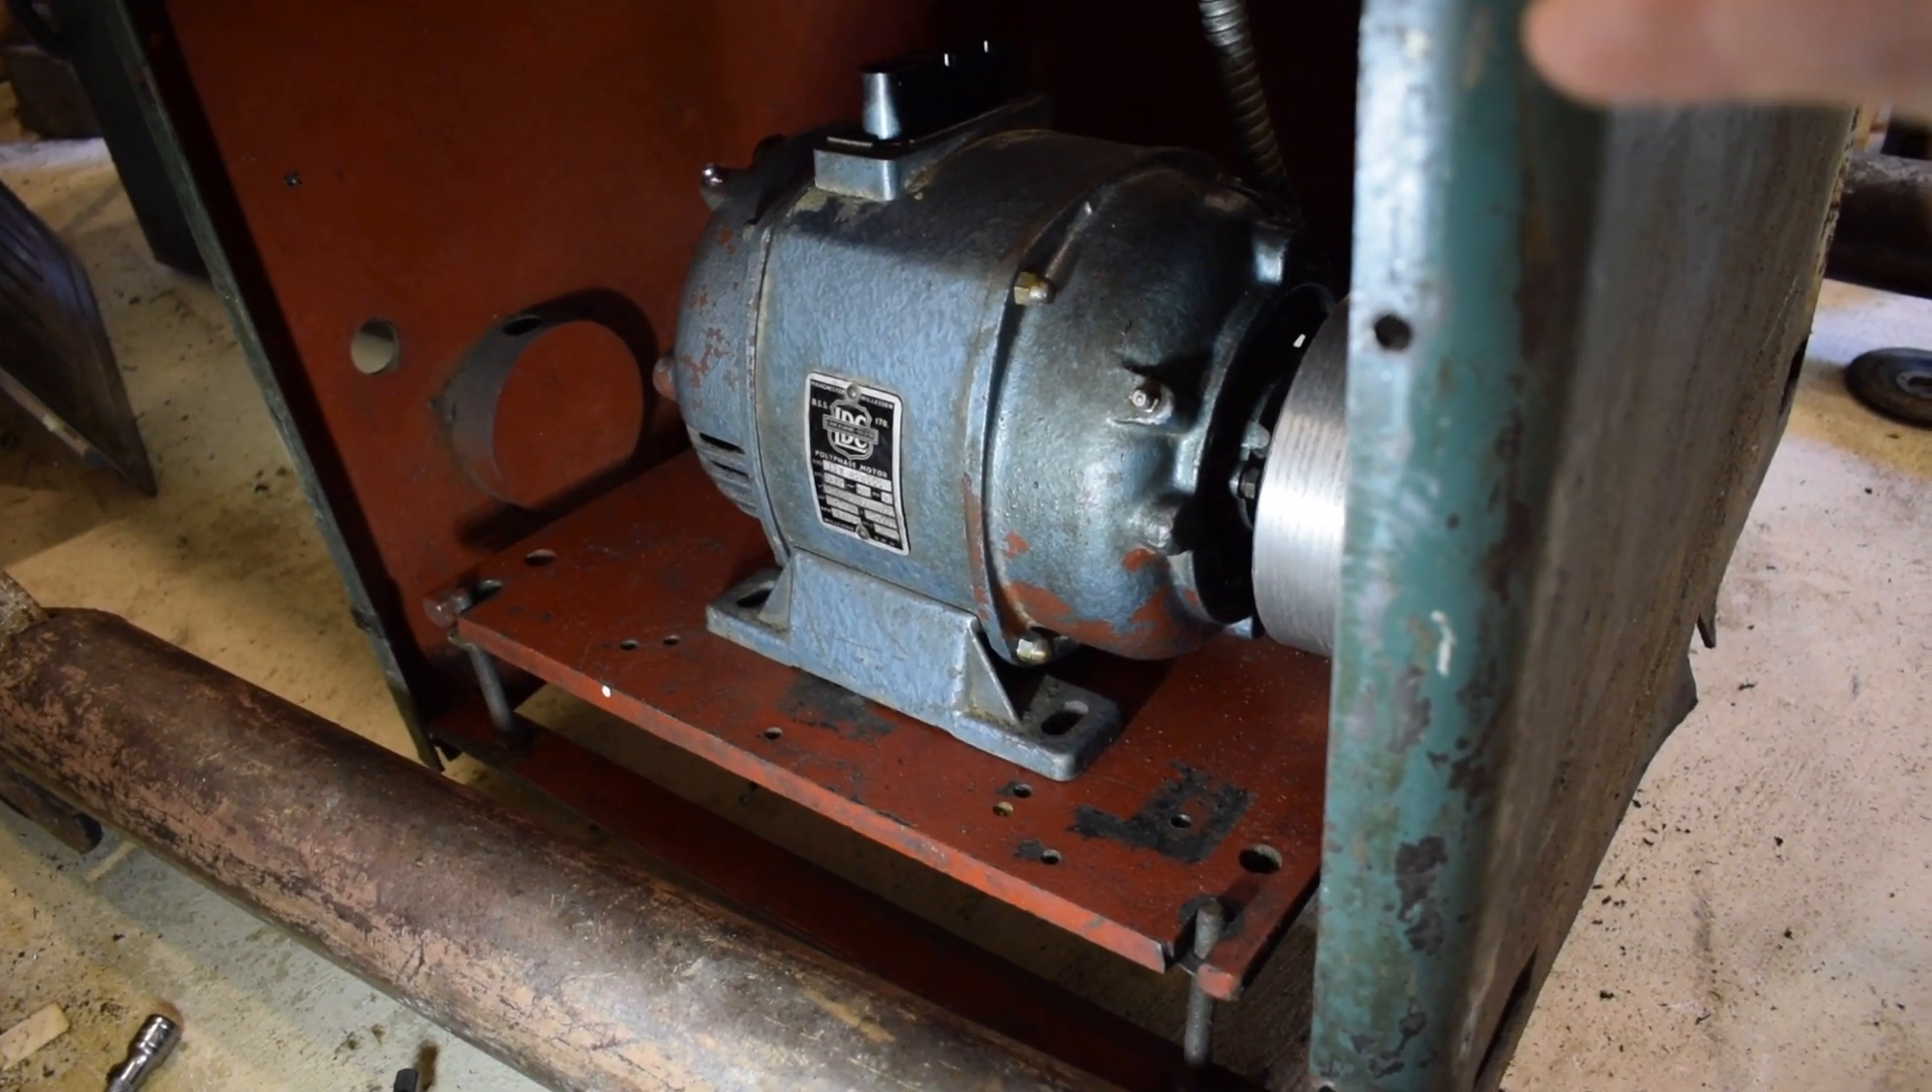That's the motor back in now or back on the plate now I just need to bolt it down.